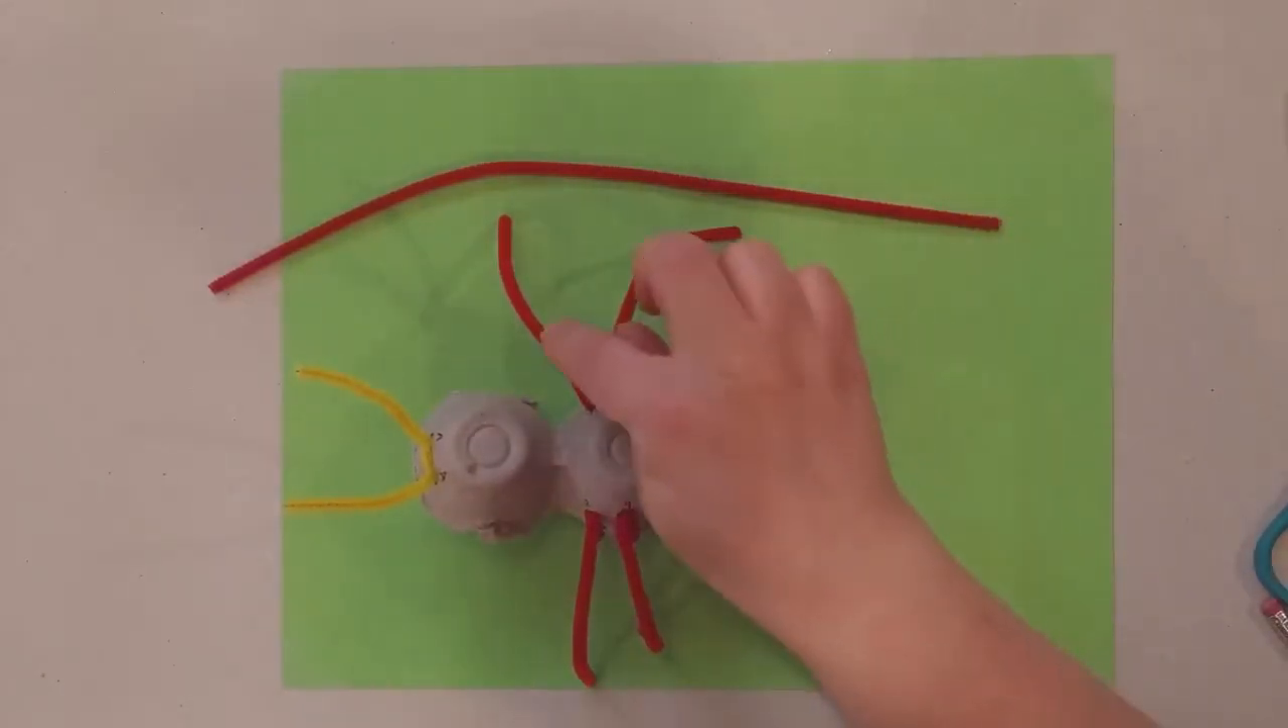This isn't an insect yet because it only has one two three four legs and we need six legs.